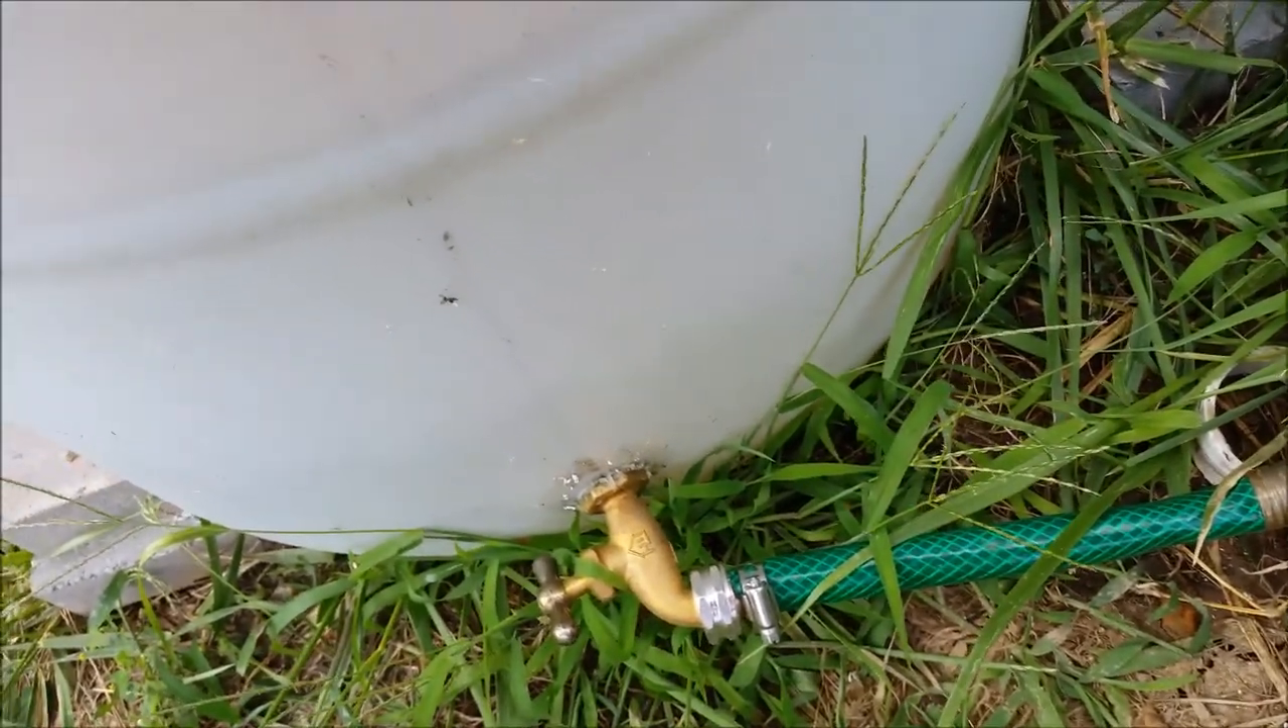So, there's the fitting. It's kind of cockeyed there.